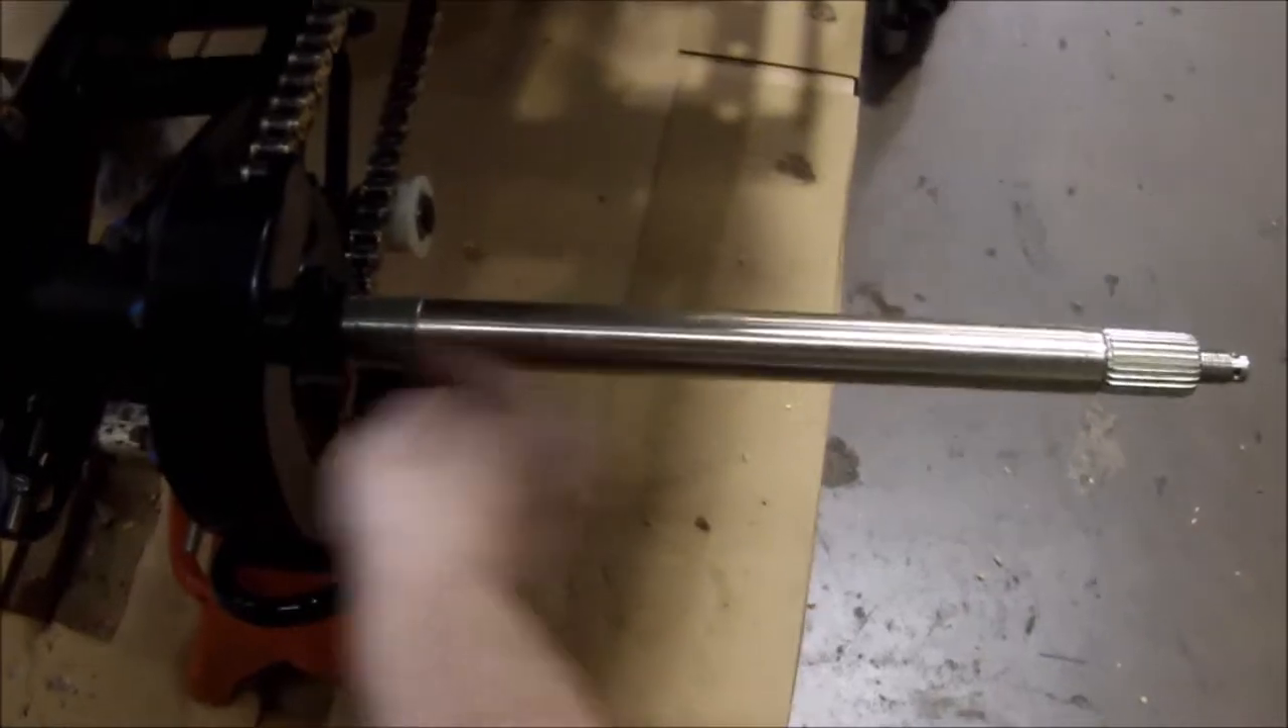Alright, so we have the axle in.